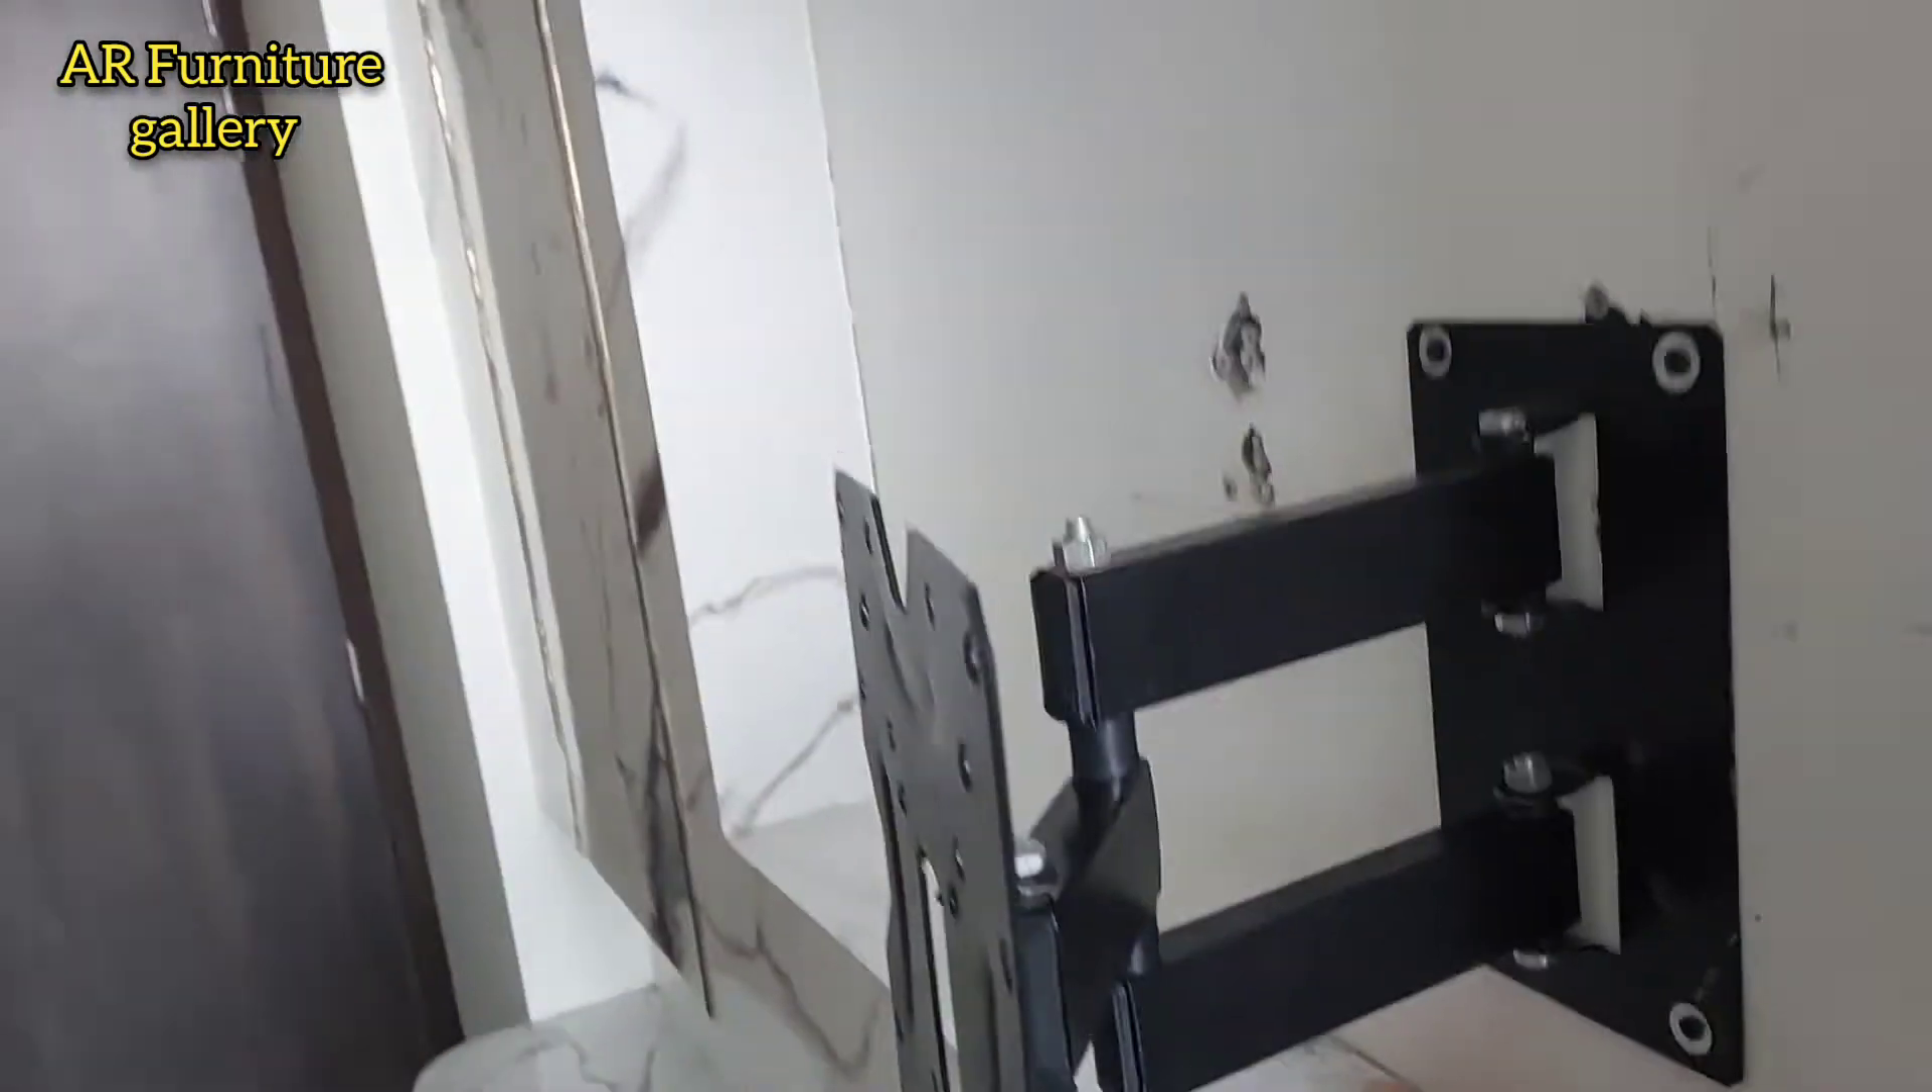دوستو اب اسٹینڈ کو نش کے اندر فٹ کر چکے ہیں۔